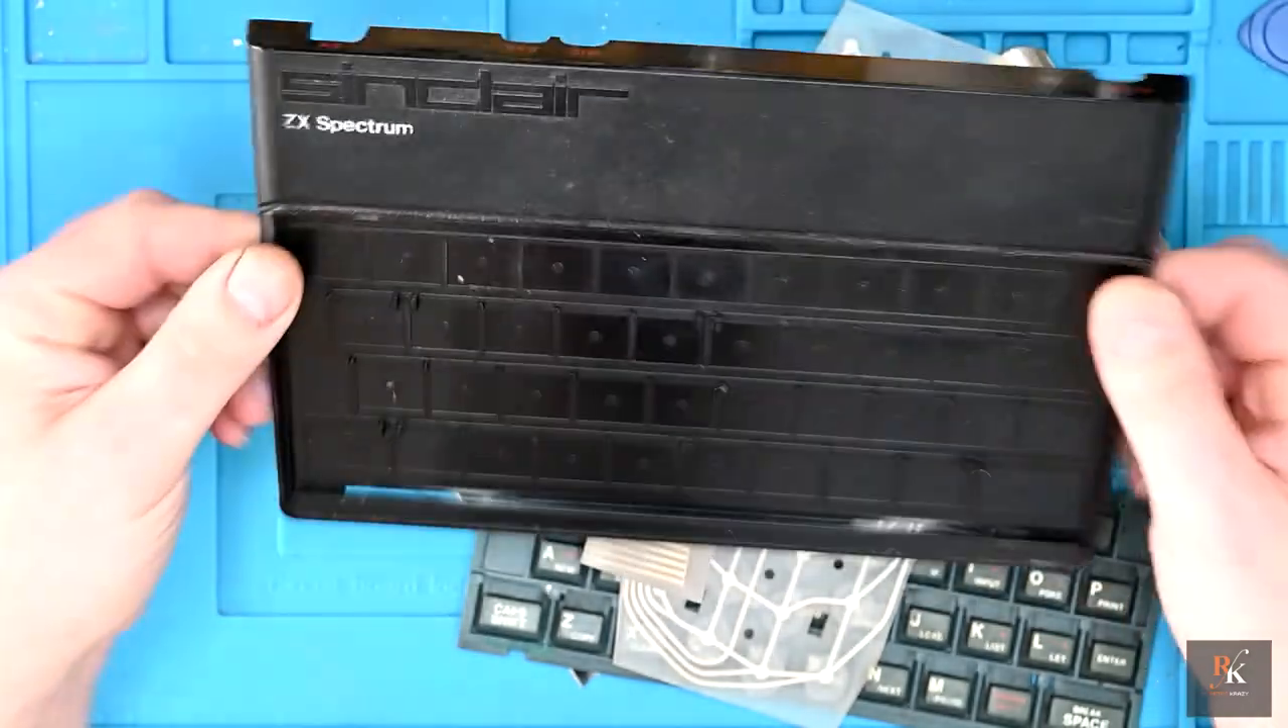So that's the keyboard, its membrane and everything off.